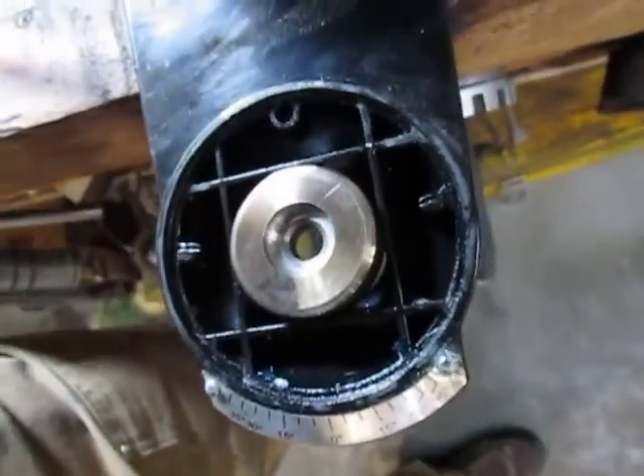You just pull that pin and remove the spring remove the plate and then also I did make a washer rather heavy washer and it fits right in here to center the plate when I install it.